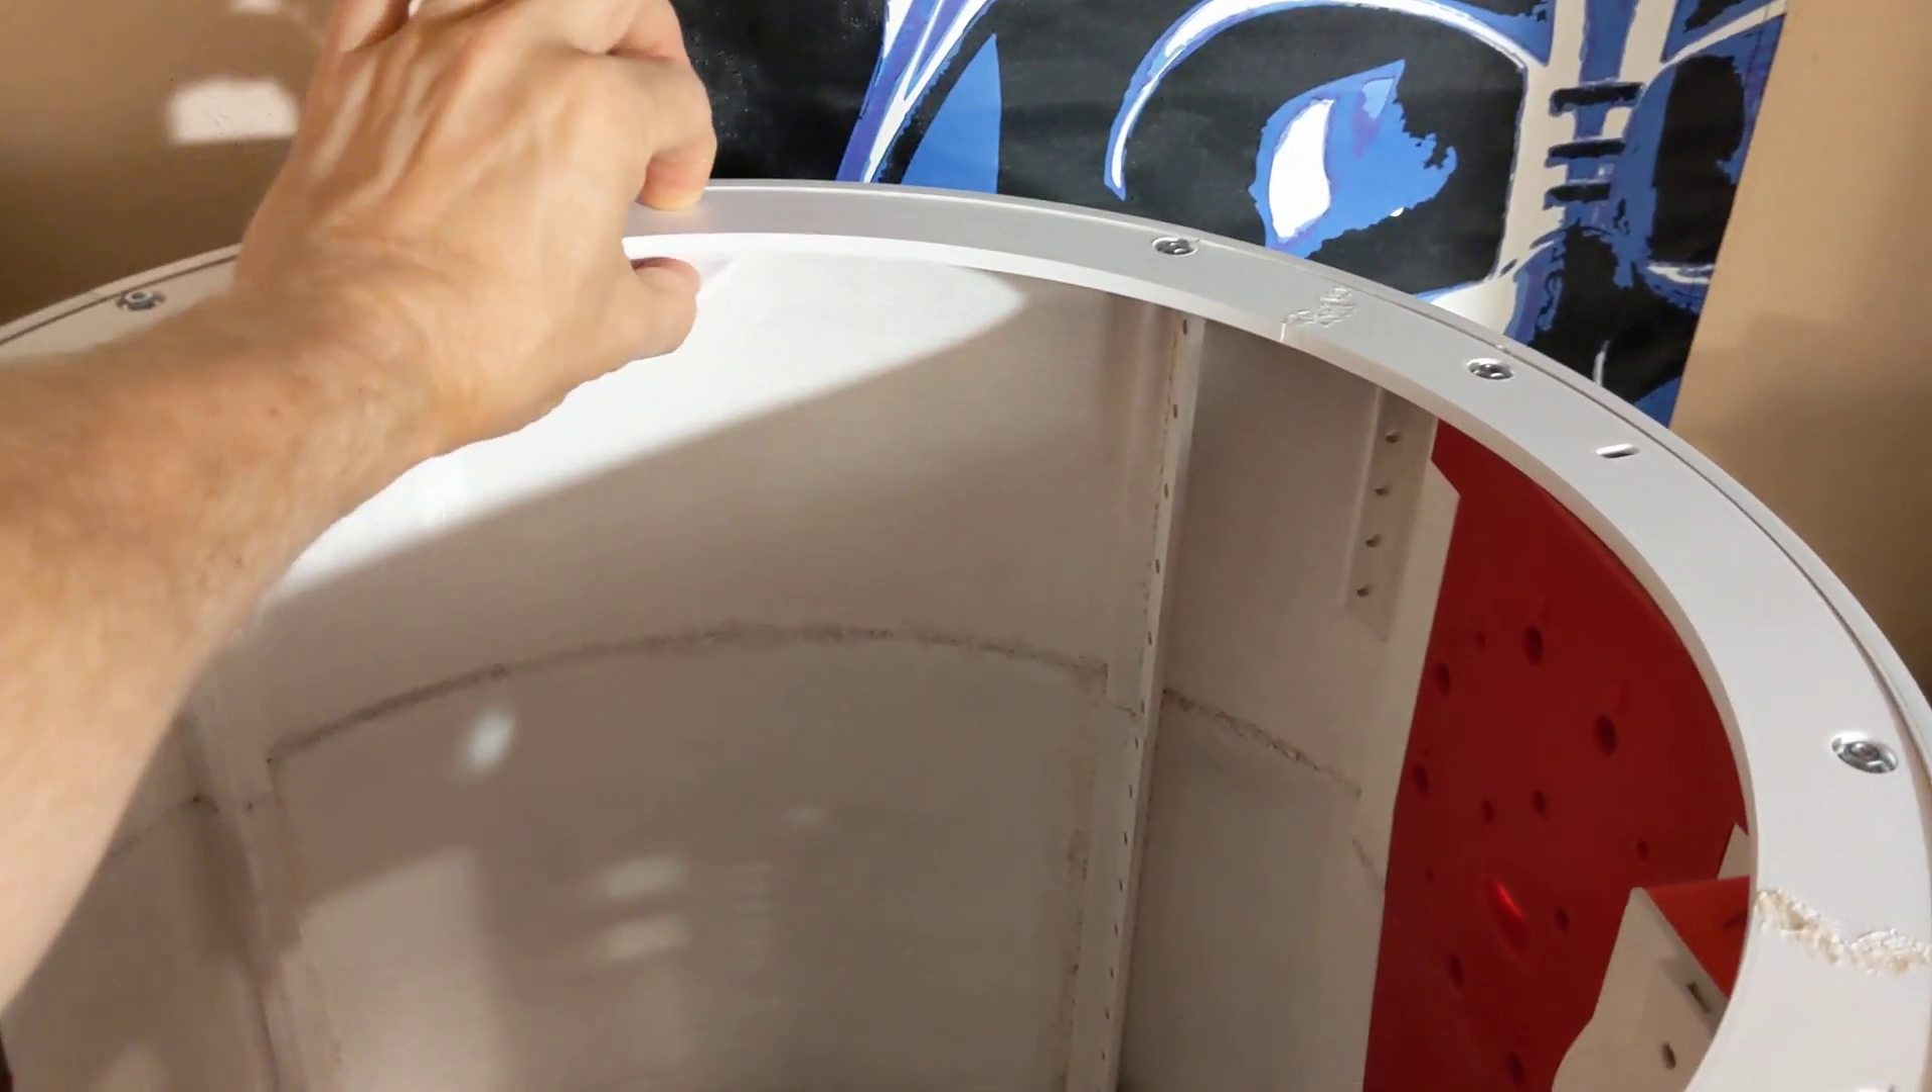Now I did get the top ring the top ring bolted to the frame.